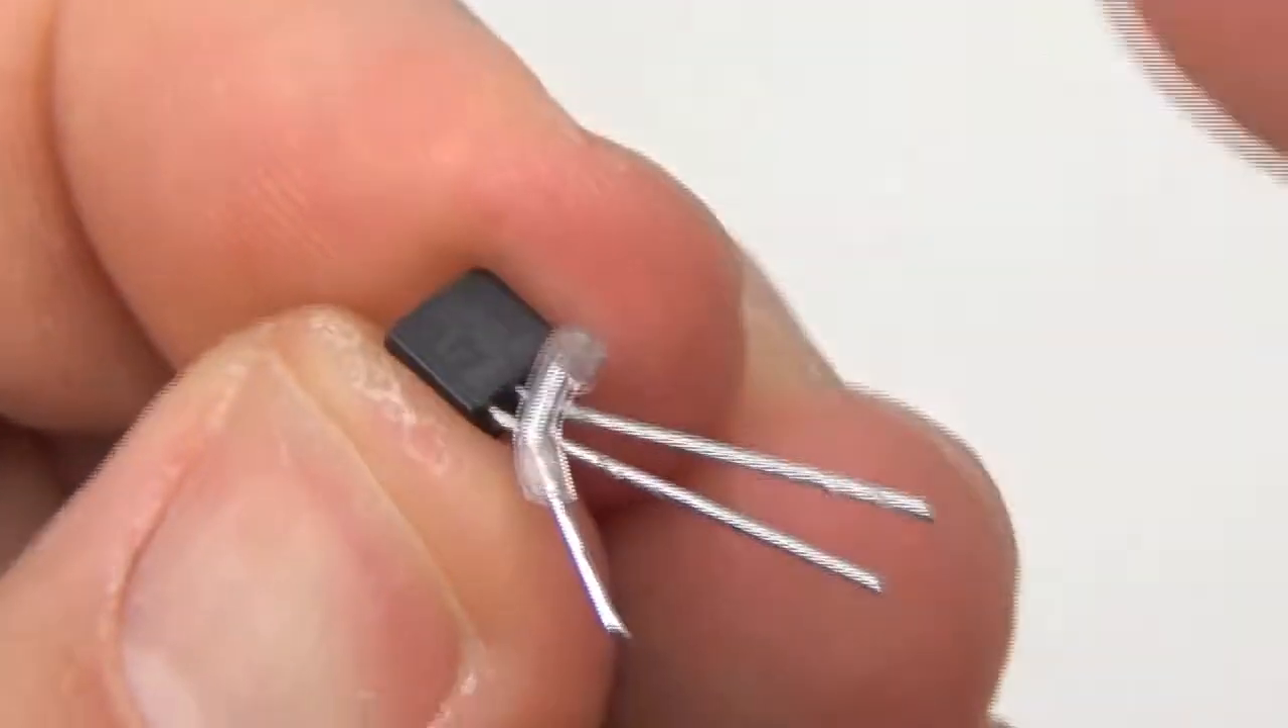Now you can see why I put the heat shrink on that wire, because crossing it over, I just want to make sure we don't get any touchdowns.